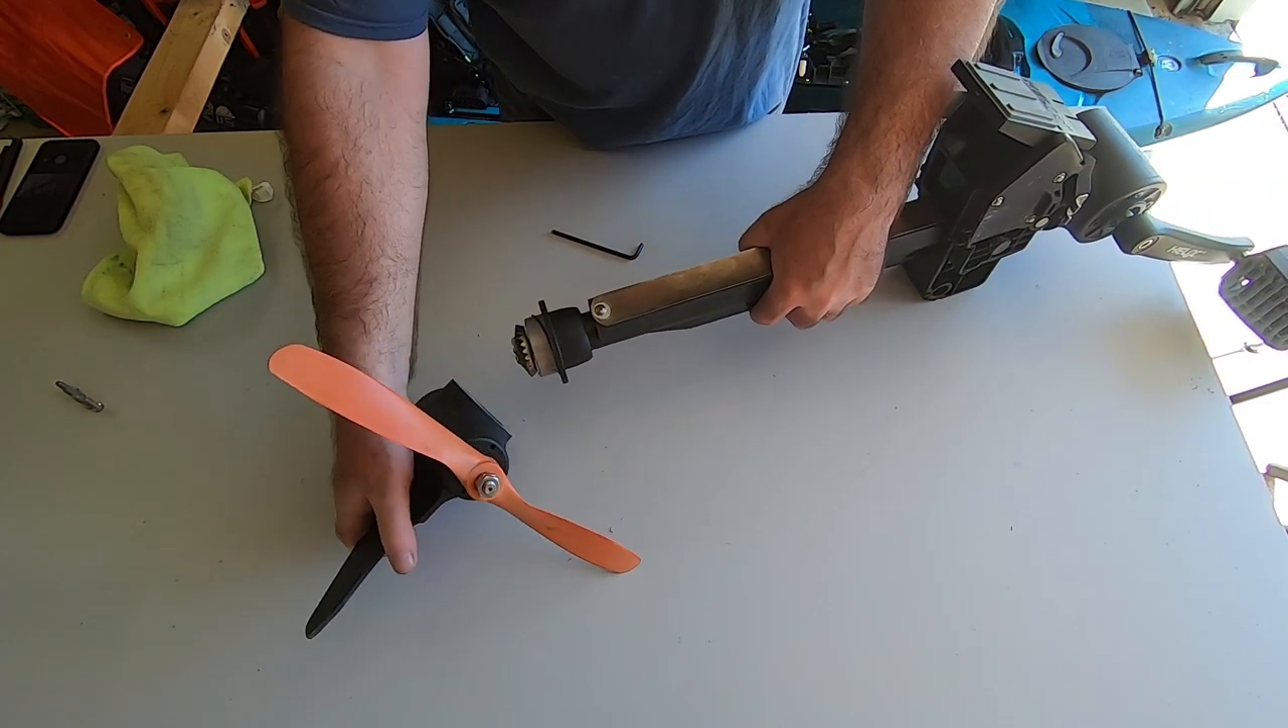All right so the bolts are out and the lower unit just slides off.